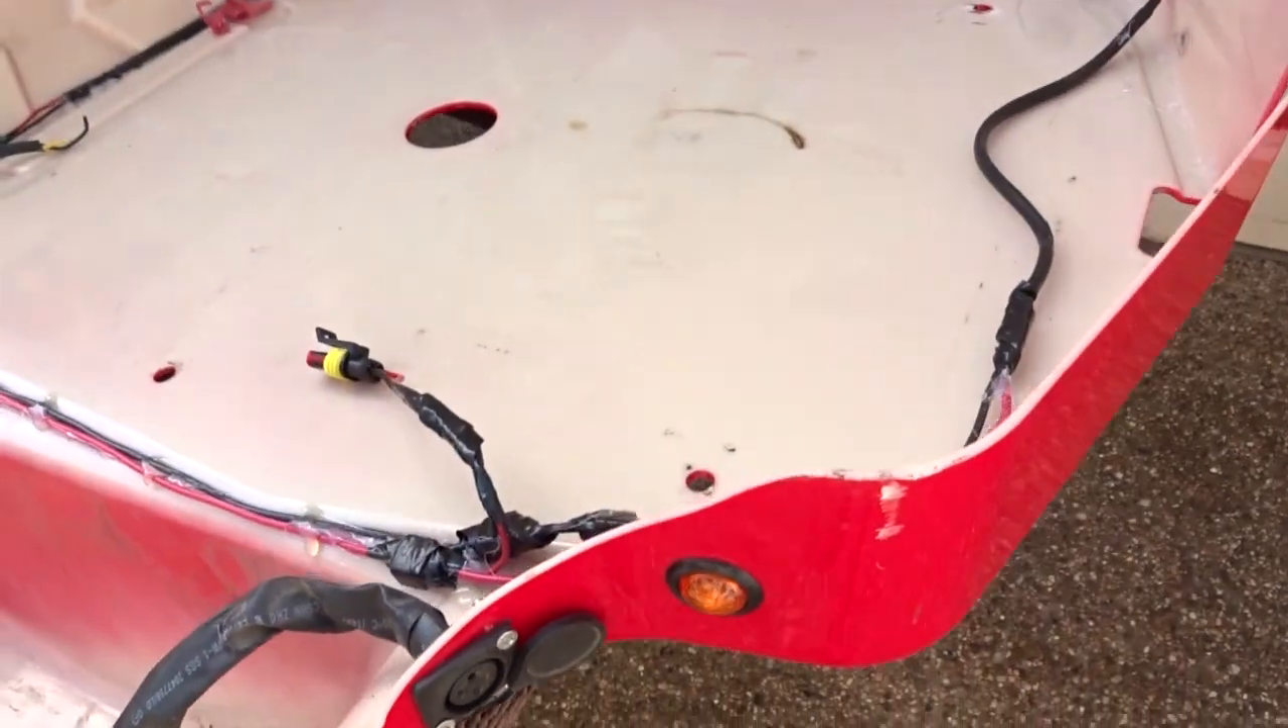I bought three -quarter inch LED marker lights from Amazon link is down in the description below and they fit right into the hole nice and clean.